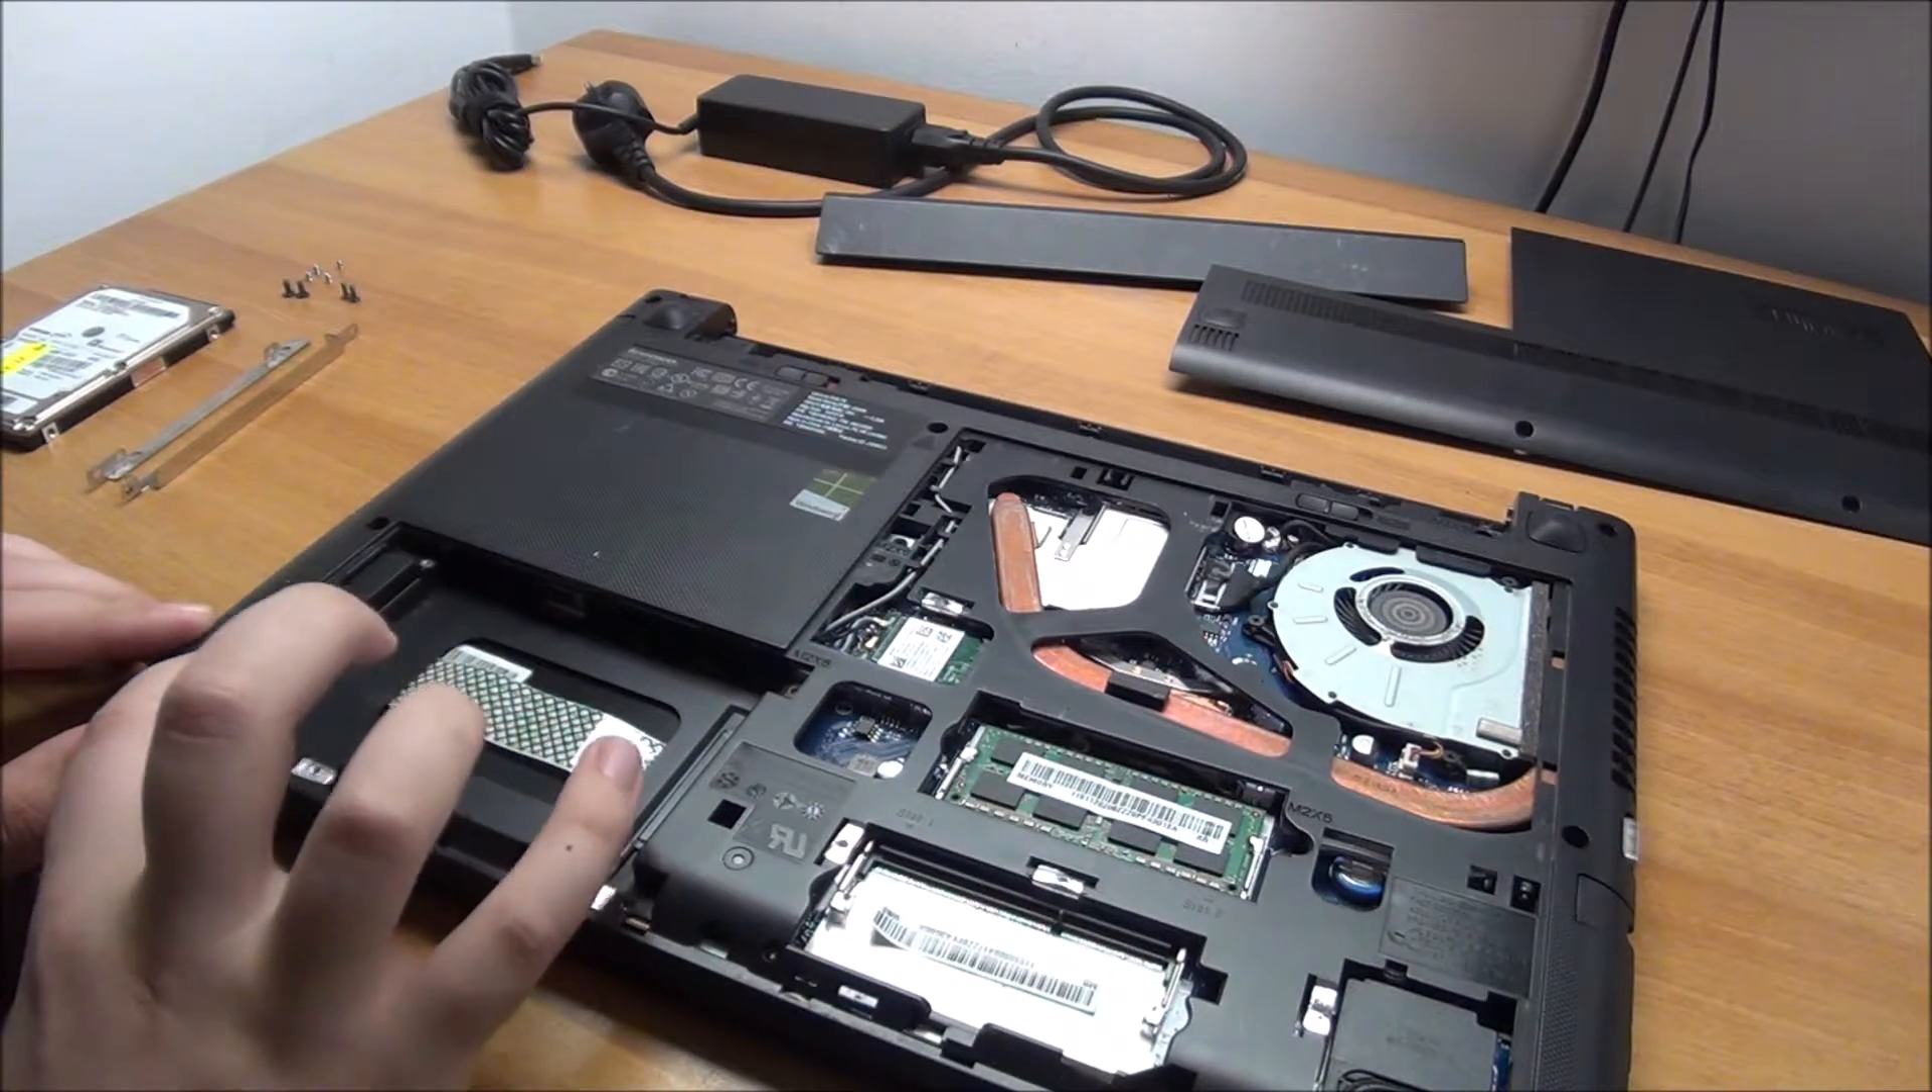So, yeah, this is the place for the hard drive, again, mine is obviously already taken out.